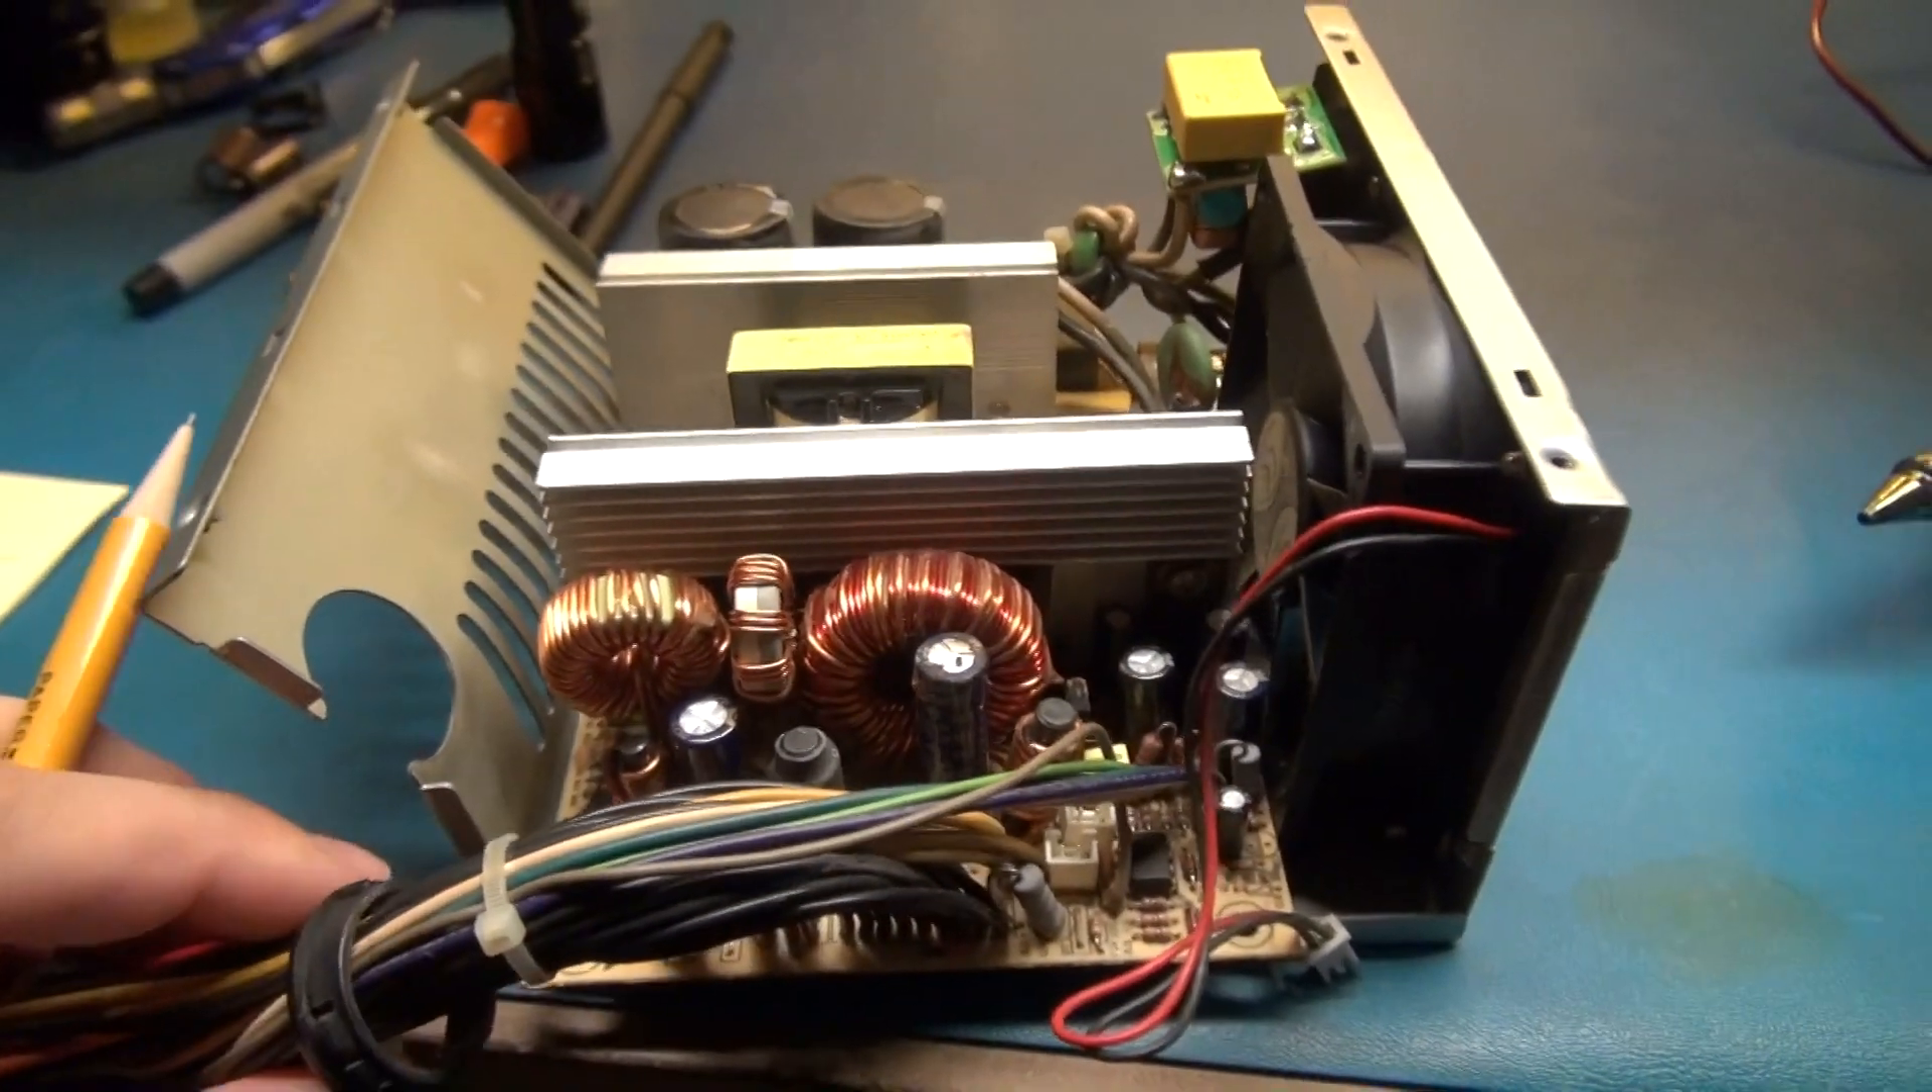All right, so I've pulled the power supply apart, the computer power supply.